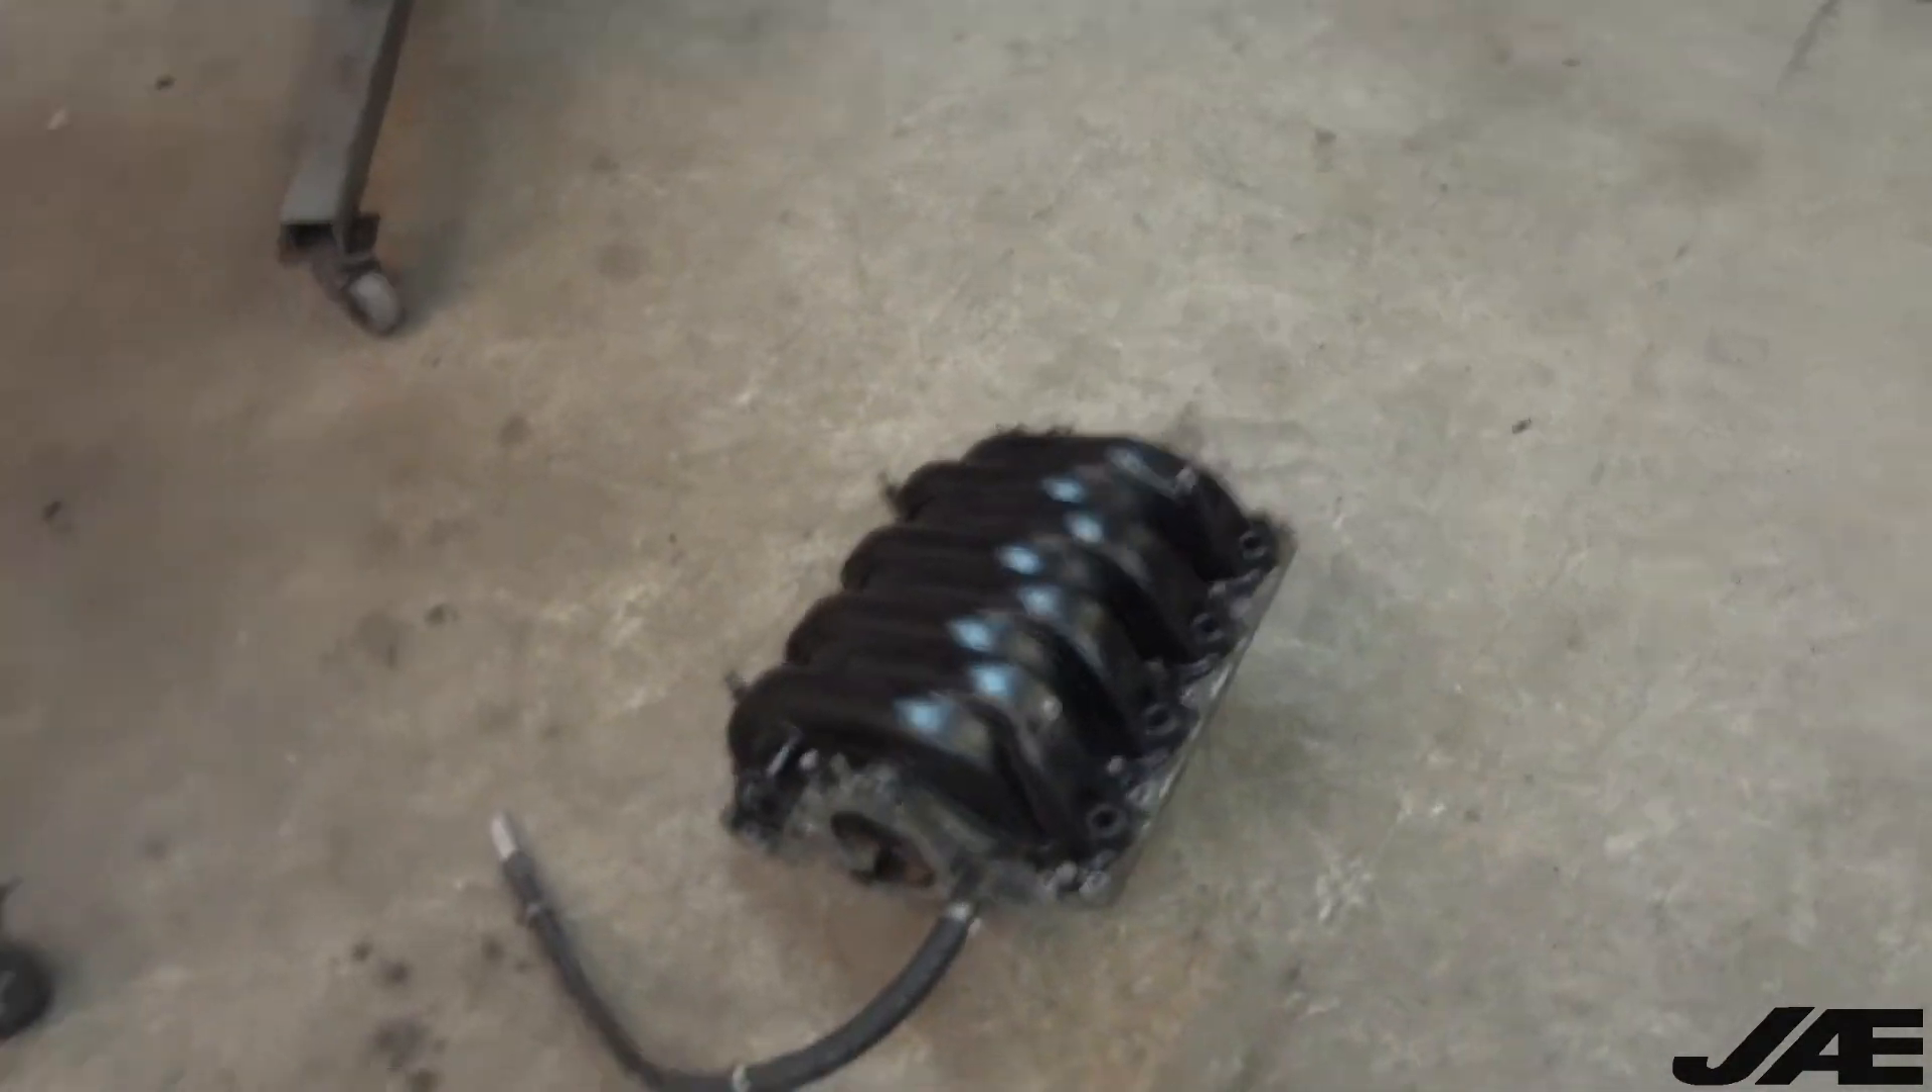As you can see the intake manifold is not on because I have had to actually rebuild this intake manifold out of two other ones that I had.